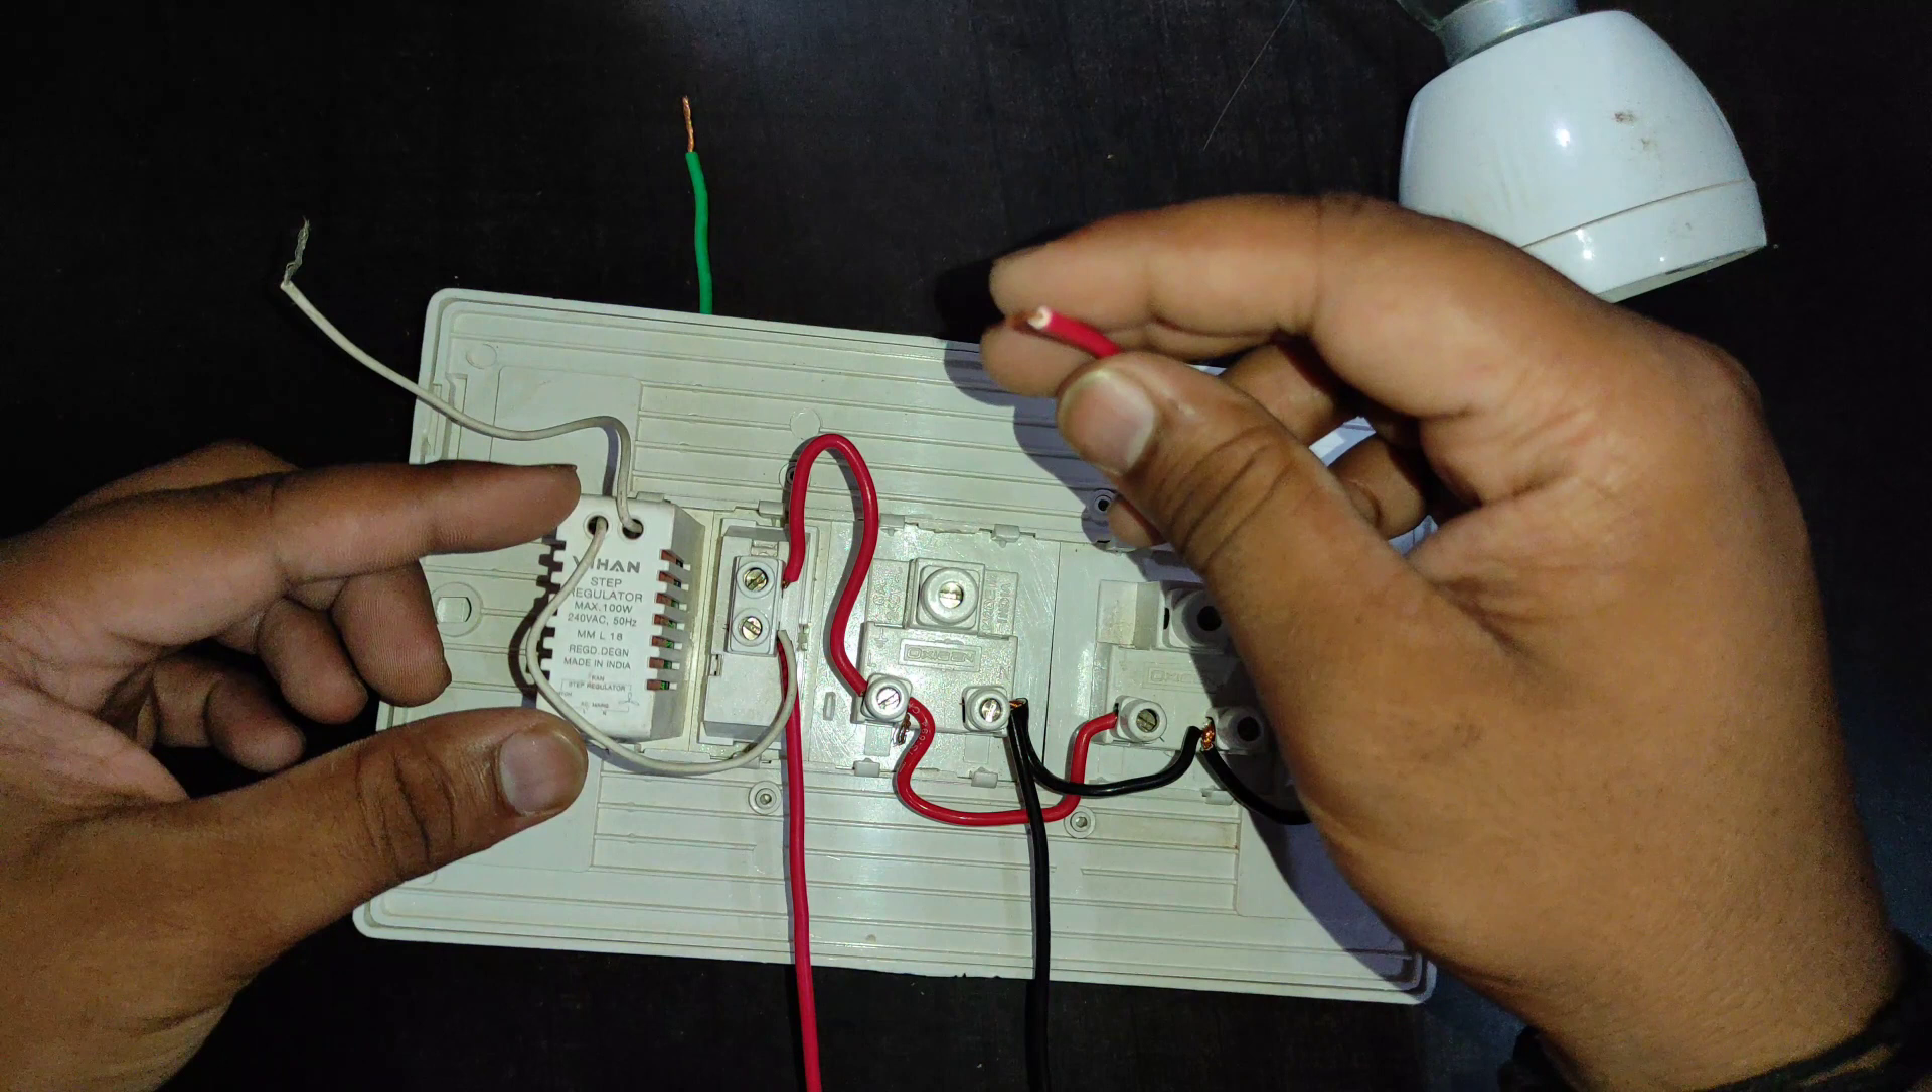बीच में मैंने यह यहां पर fan regulator का एक adapter लगा दिया है।